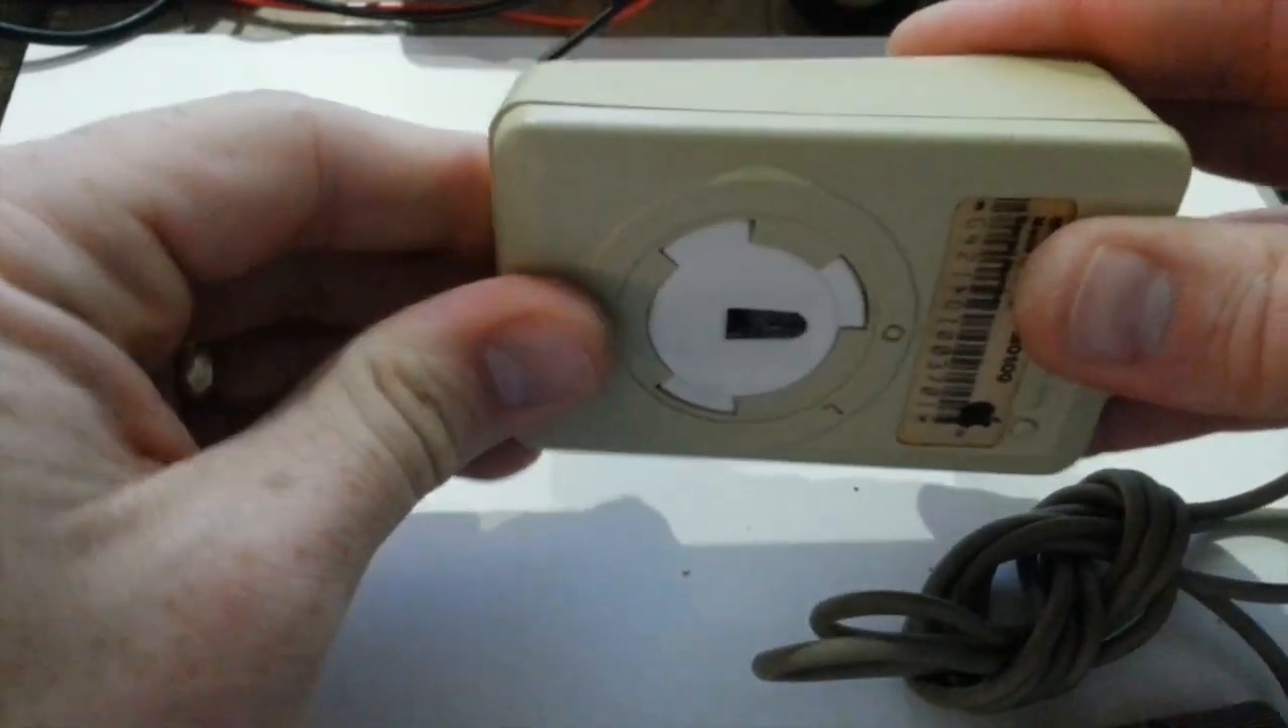And now, you've got your mouse all together.